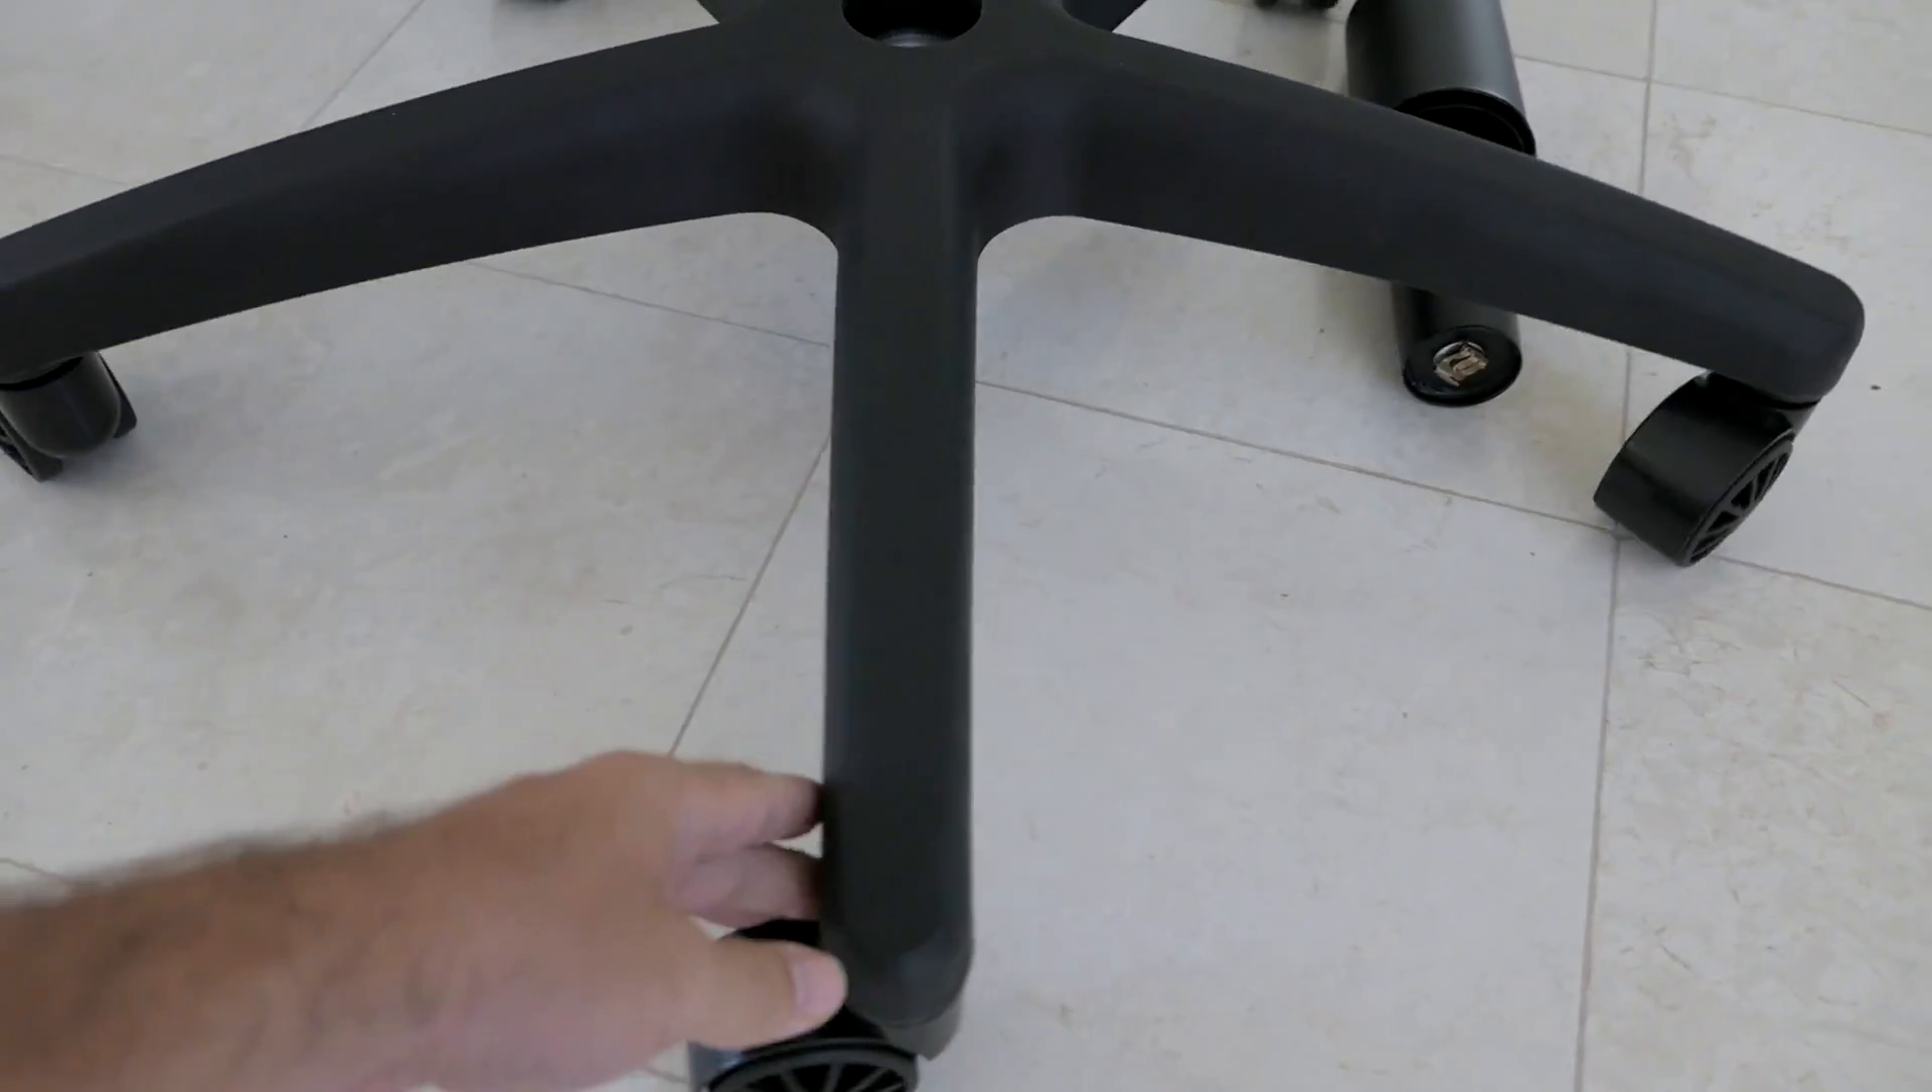All right so we got our wheels on we can flip it around and that's what it looks like.